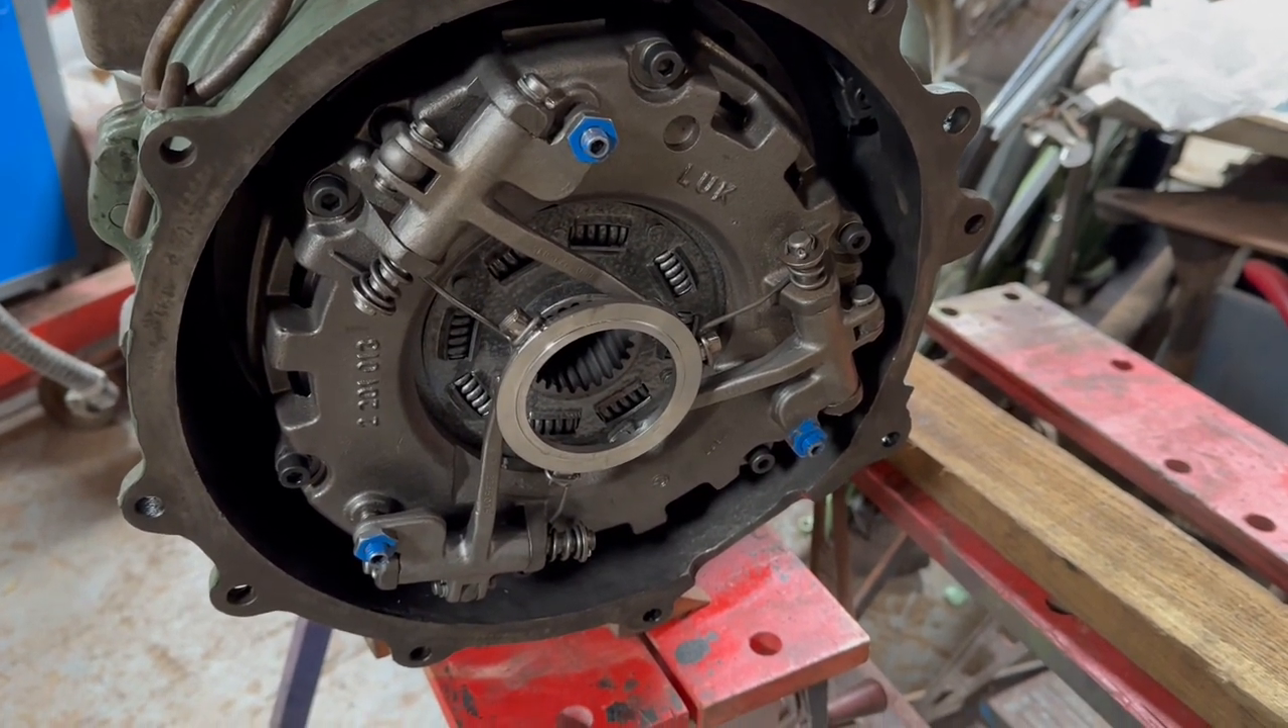Clutch cover is all installed.